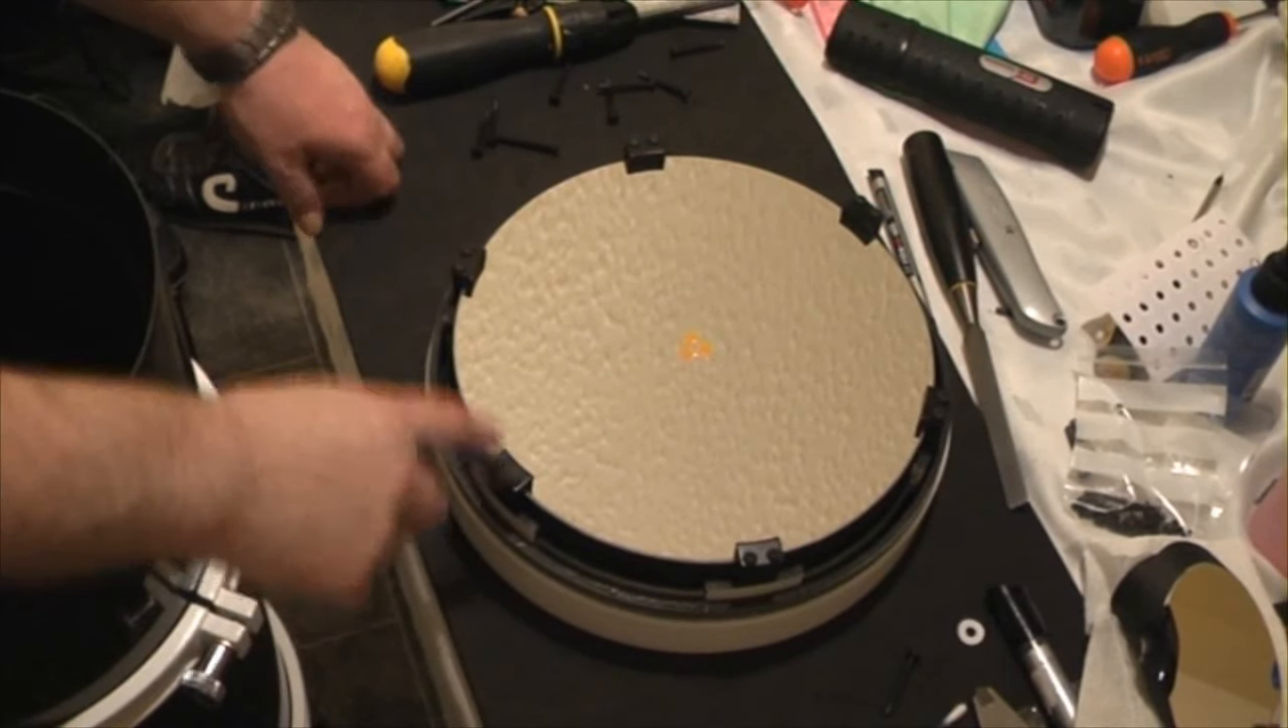I've now got all the mirror clips back in.